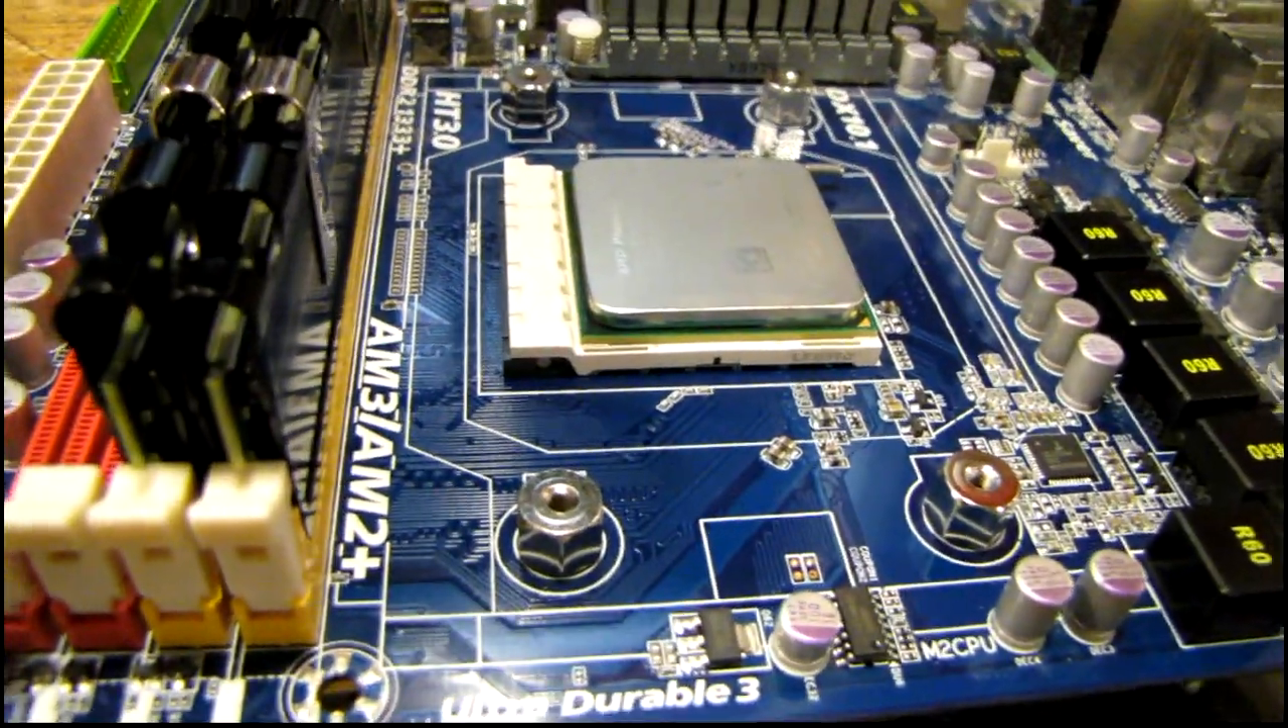Here's what the standoffs look like when they're installed on the board.